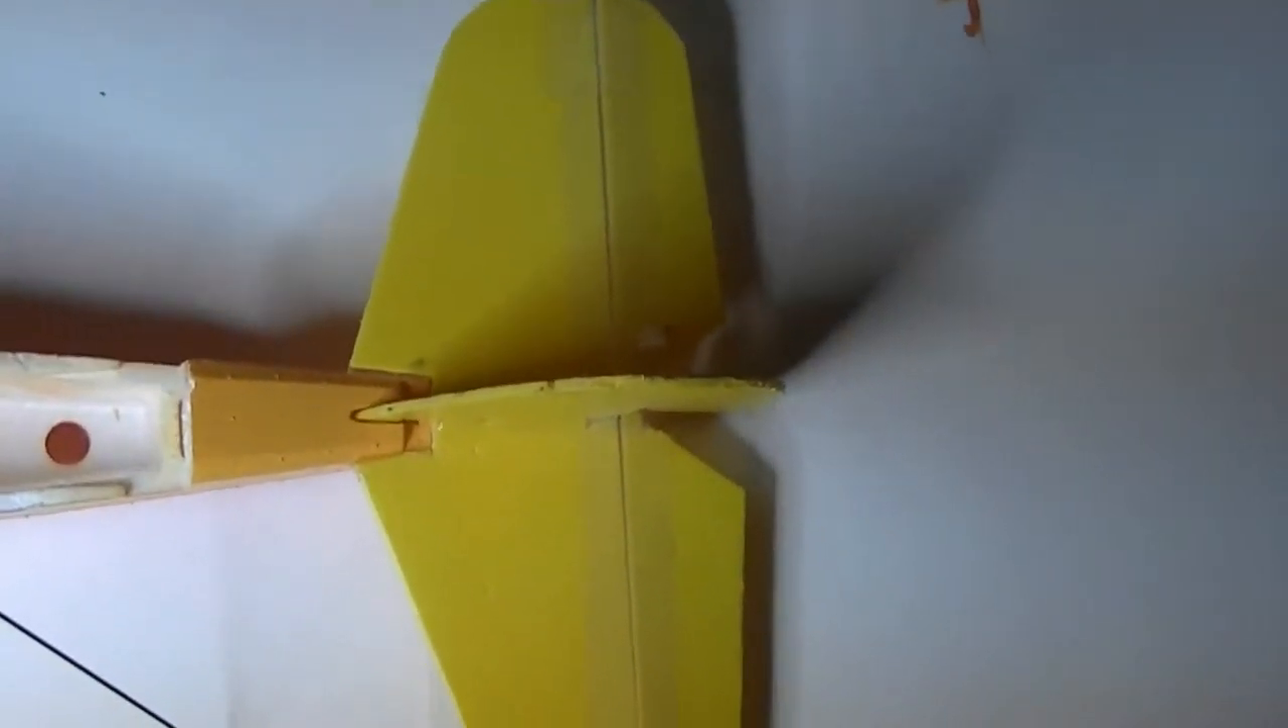The tail section is now mounted on the back of the plane.